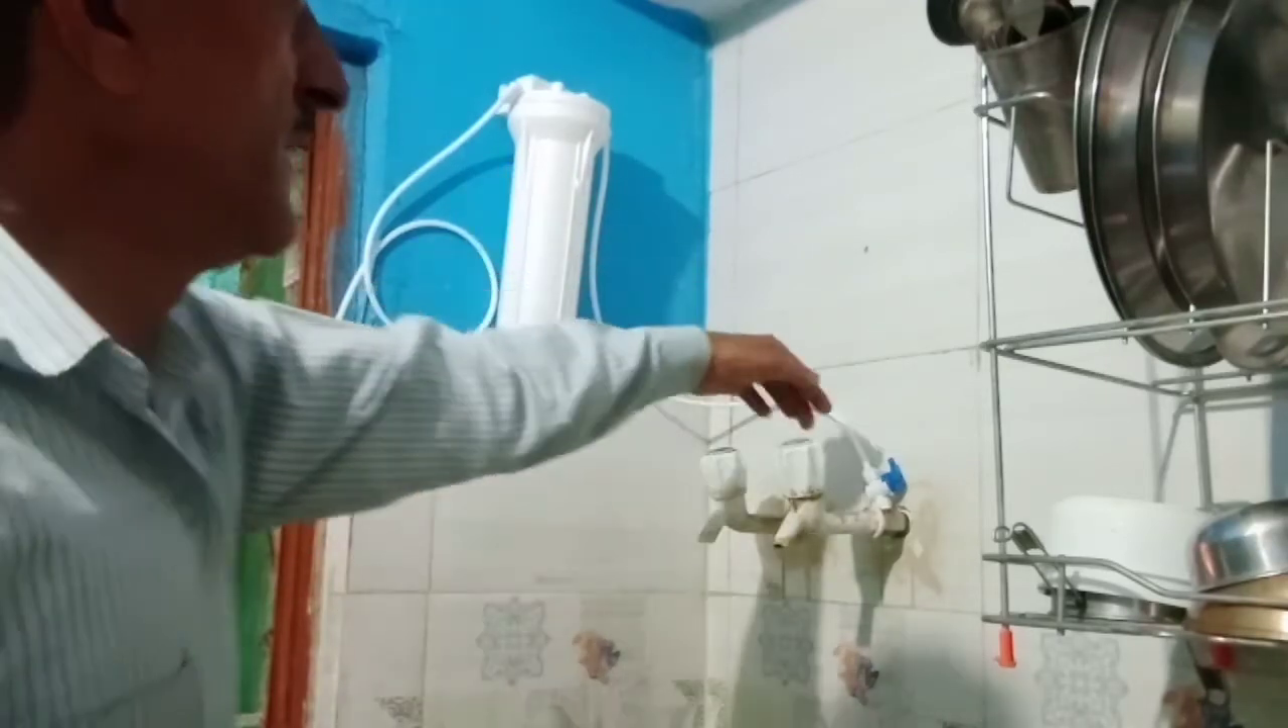सबसे पहले हमने फिल्टर यहां पर फिट कर लिया है।